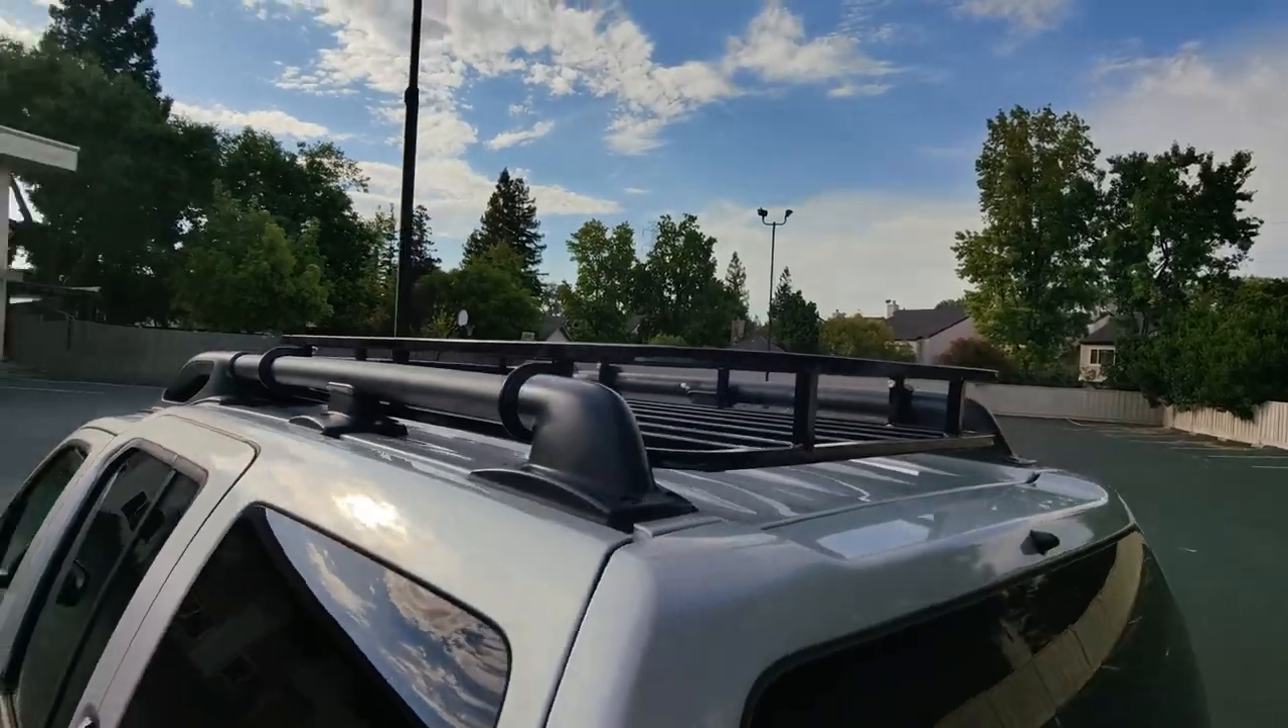All right you guys so the Xterra's roof basket is officially fully installed.